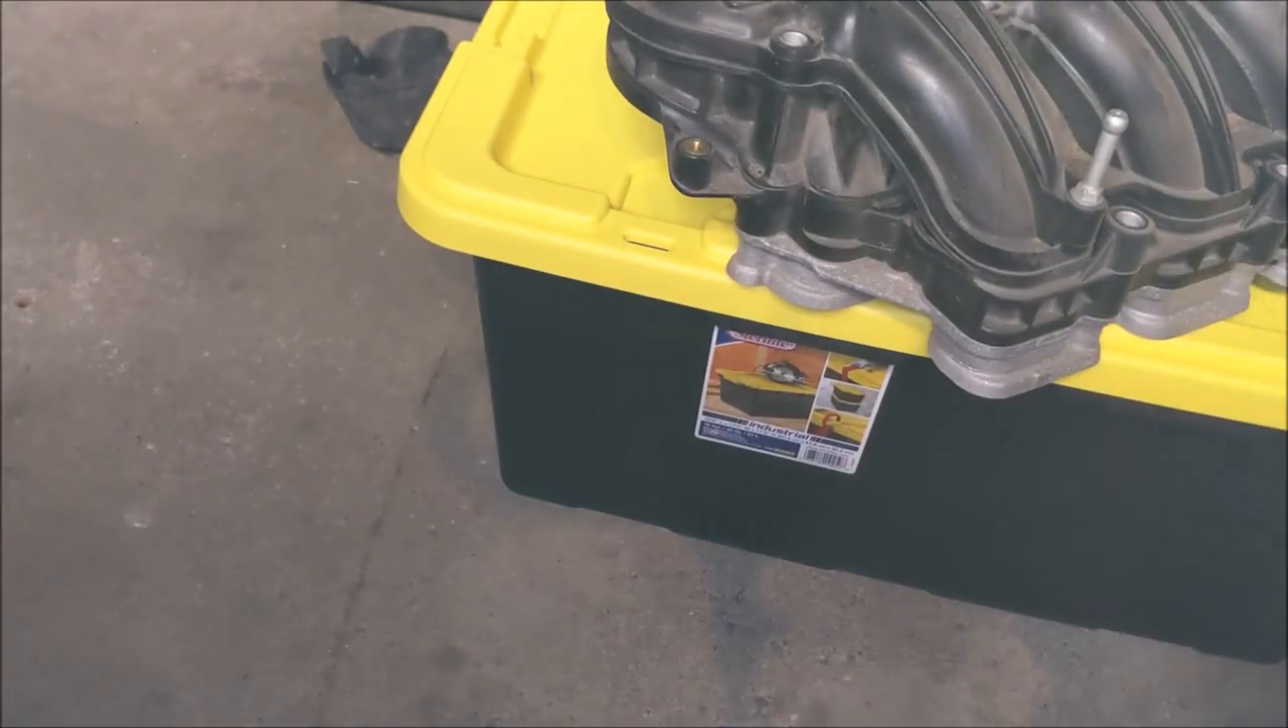Alright, so the intake is off.